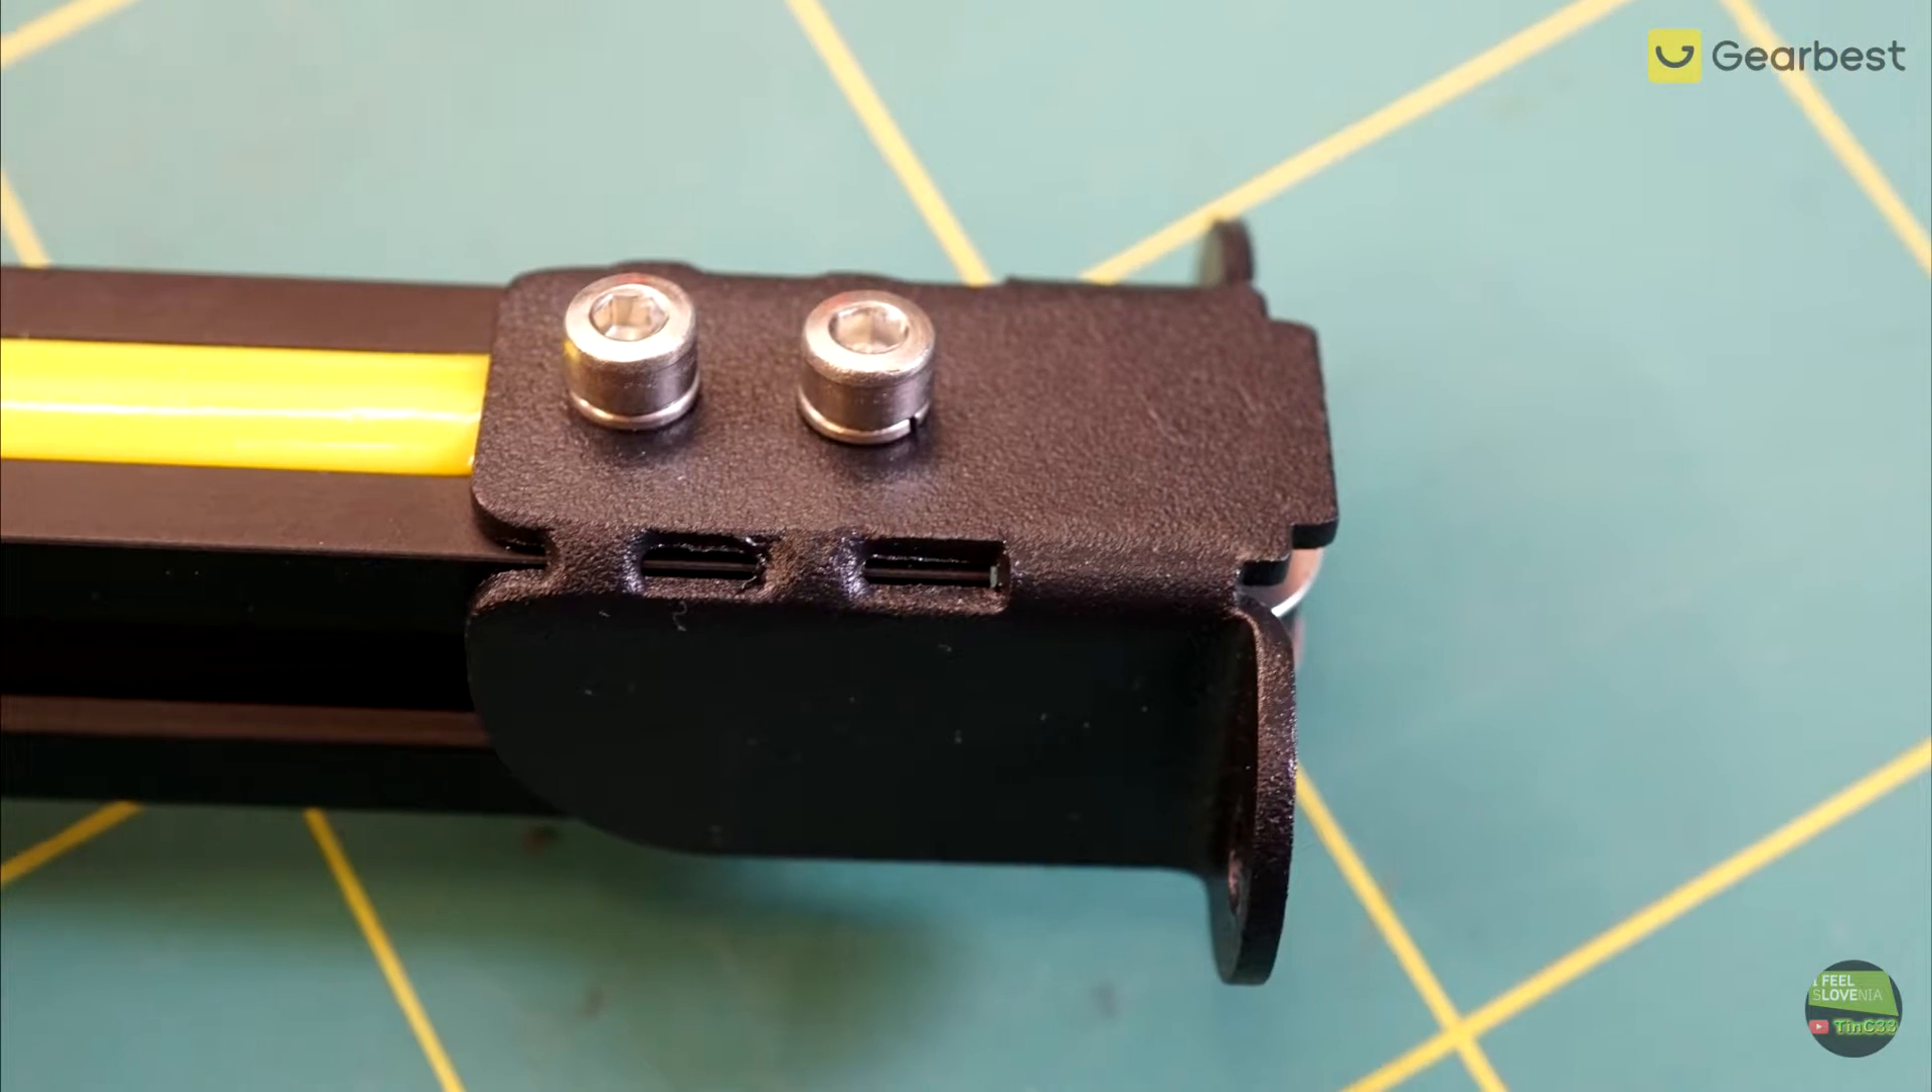Holder is welded outside so it fit perfect to aluminium profile.